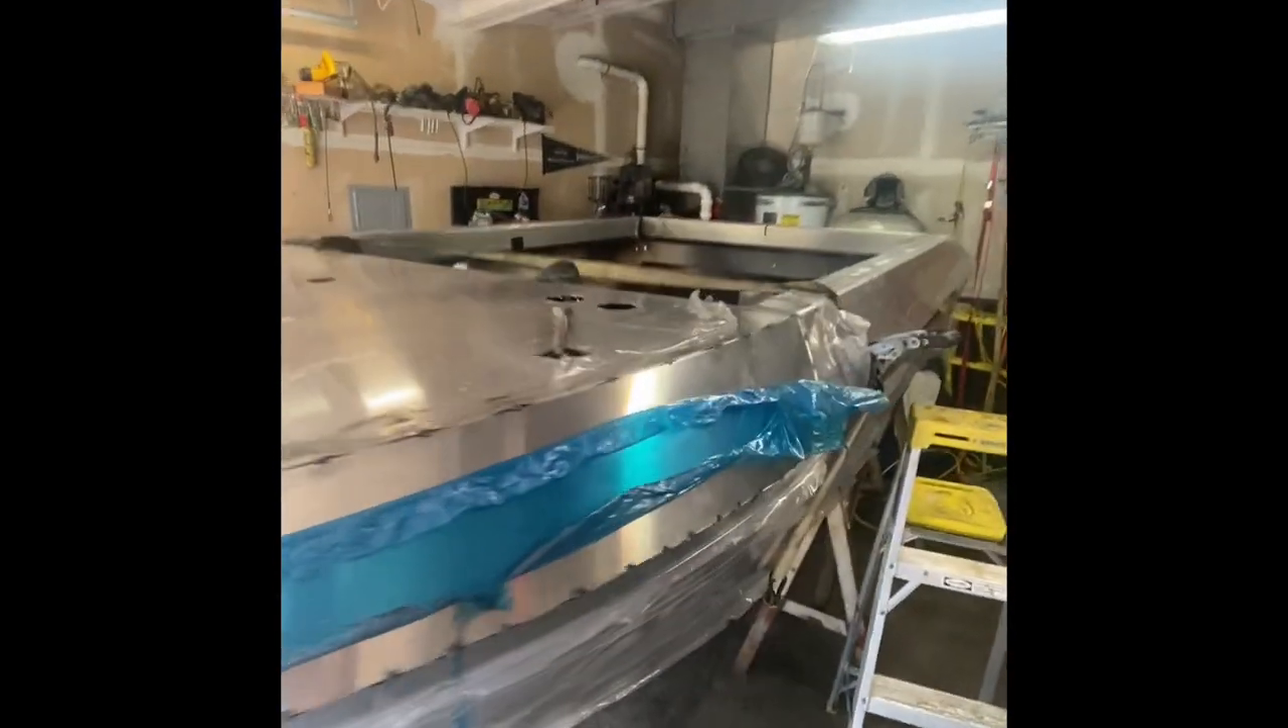Yes folks that is the bow deck on there.